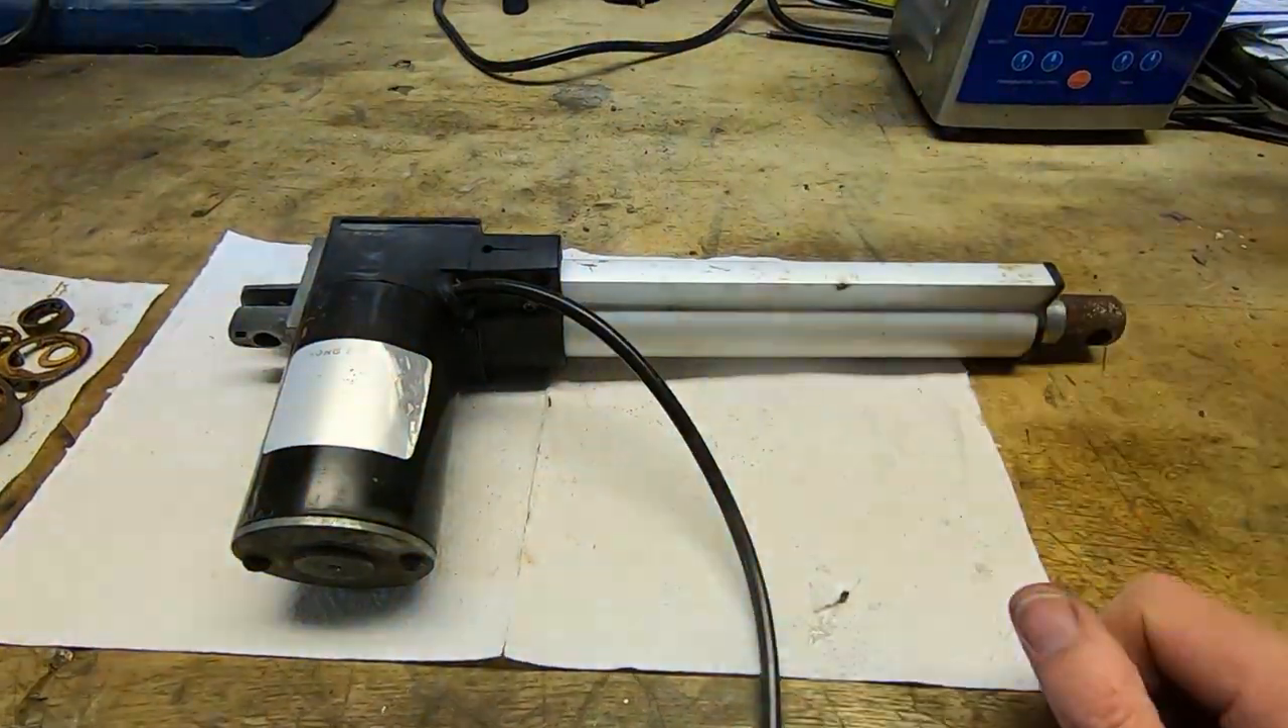That's the unit fully assembled greased up and it works.